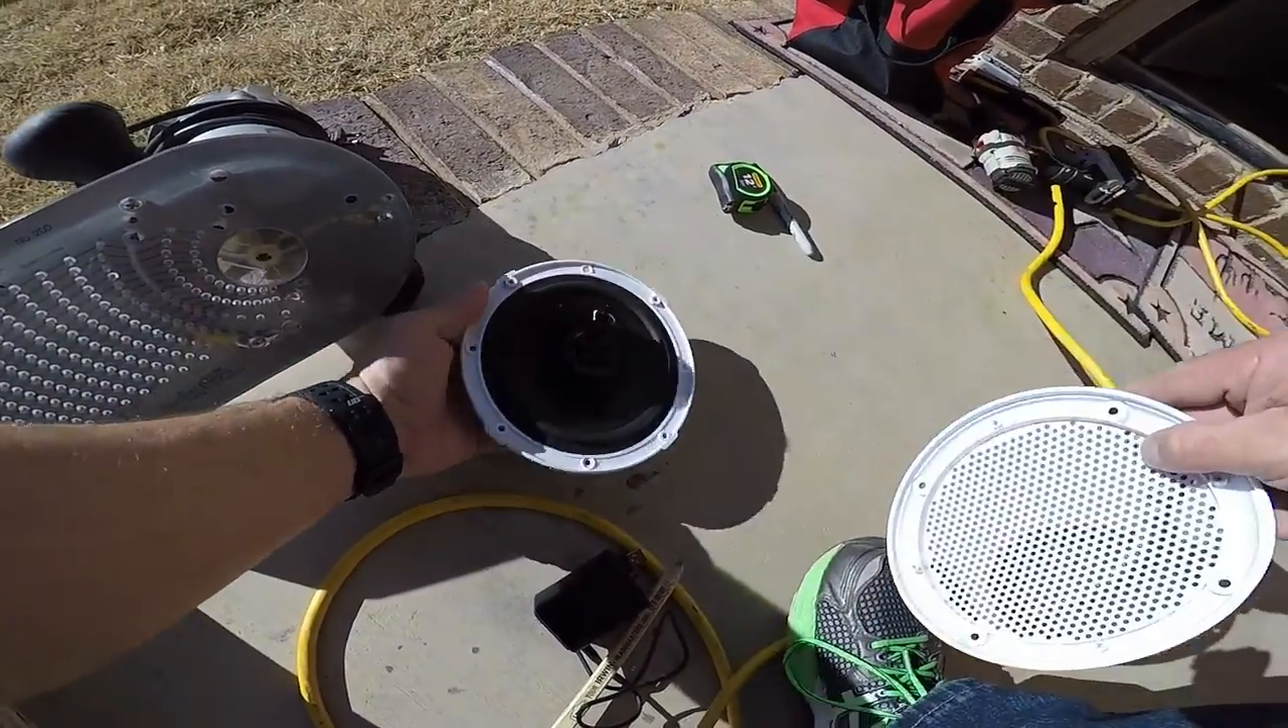So what I'm doing is I took the cover off of the Fusion speakers.